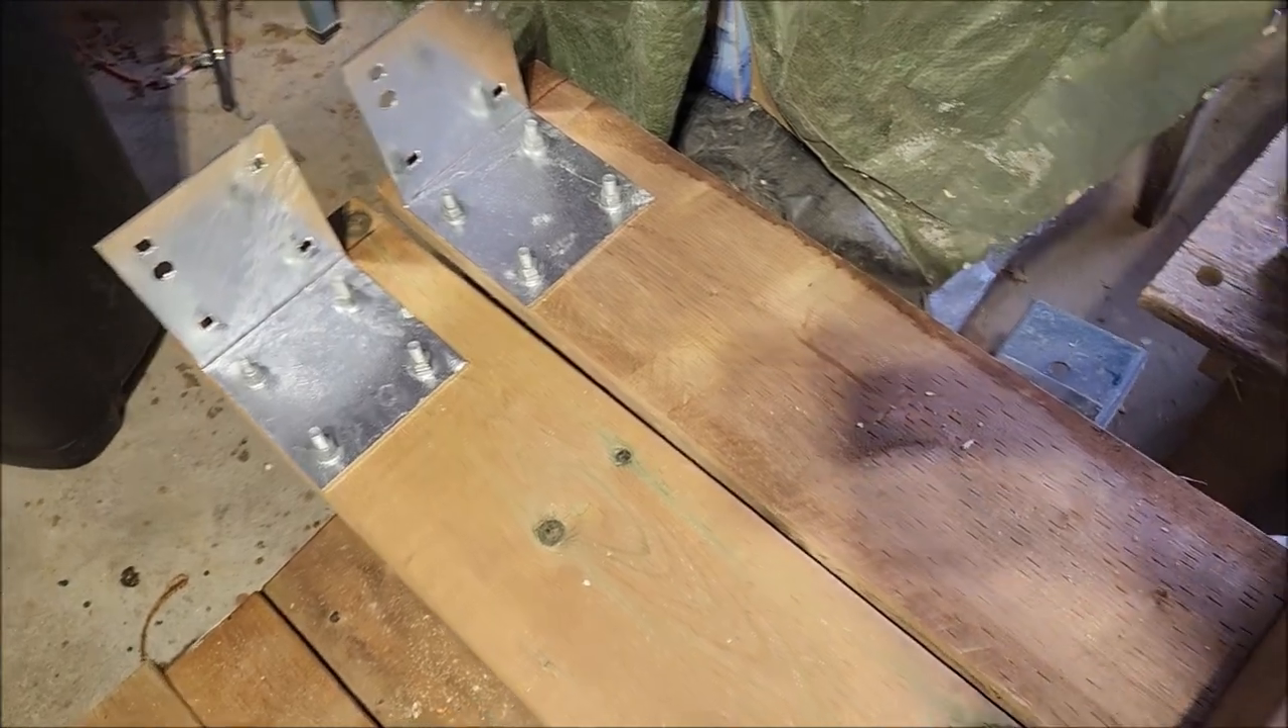So I've got the corner brackets on.